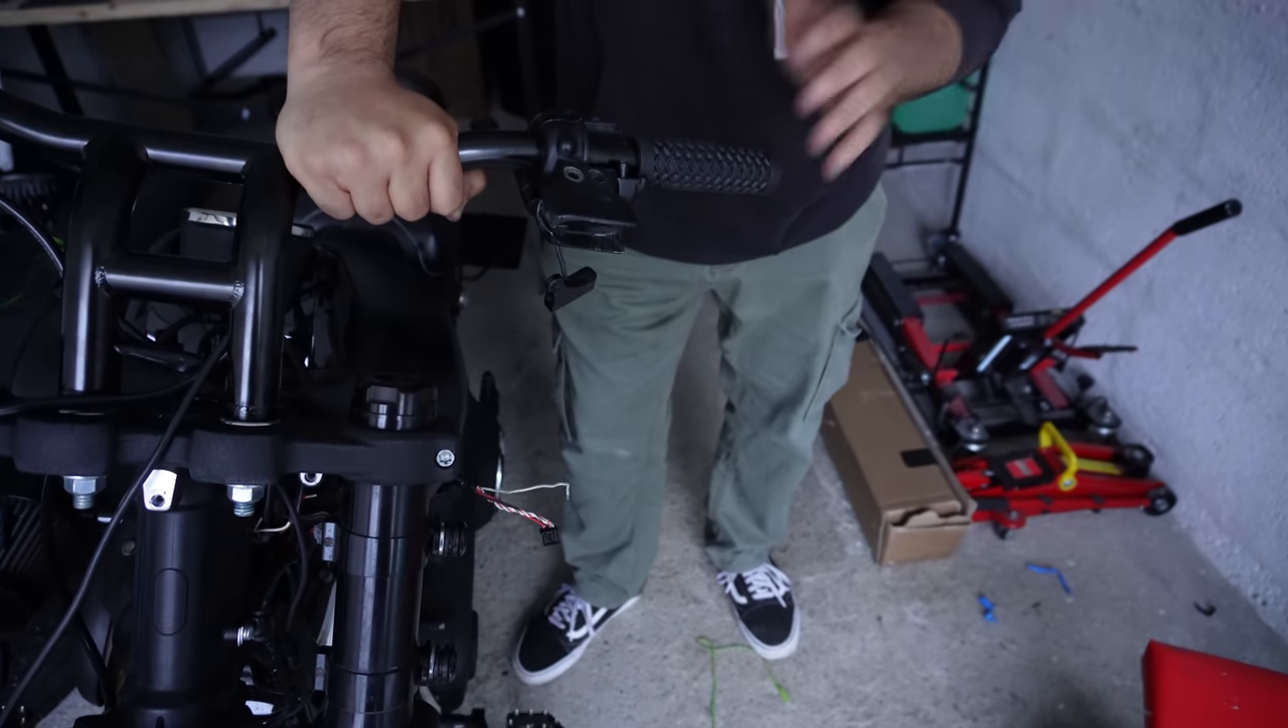So, dann haben wir hier den Griff dran.